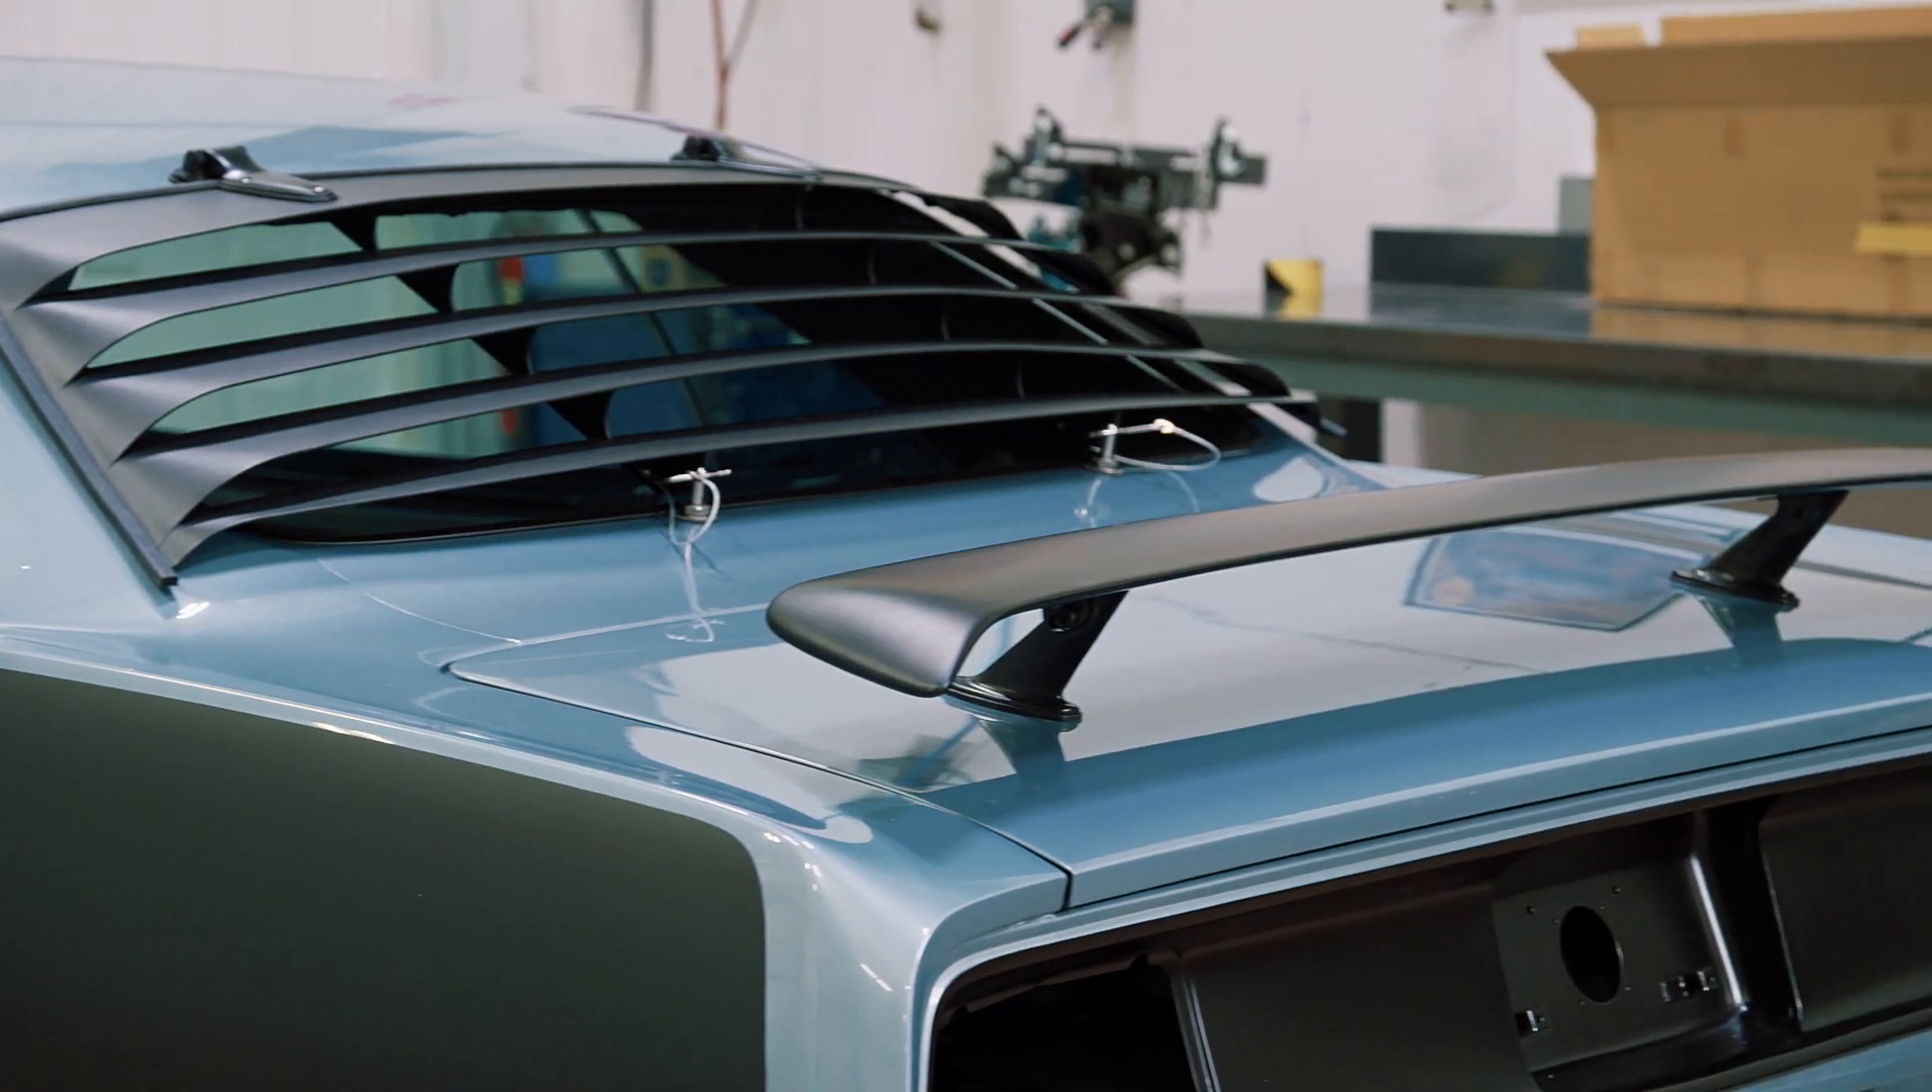We put that uh awesome looking rear window louver on there.